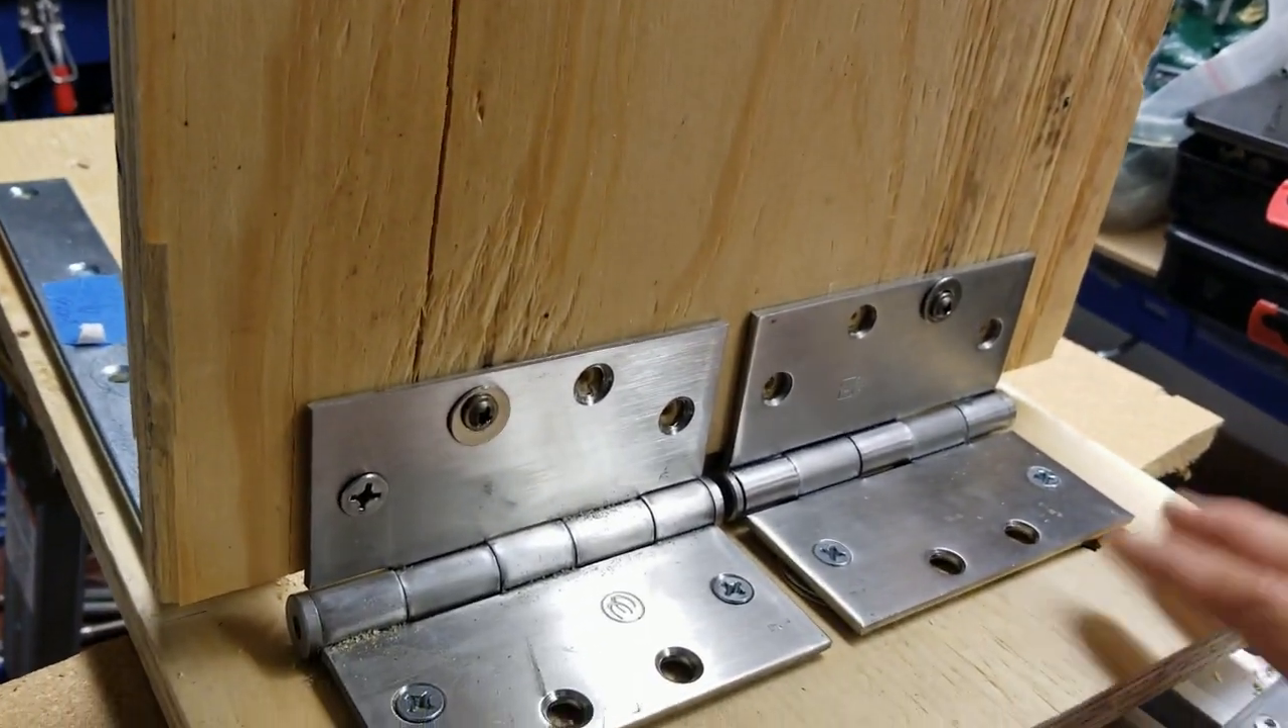Right now I'm just using set screws to hold them in place while I size everything up before I lock it all down.